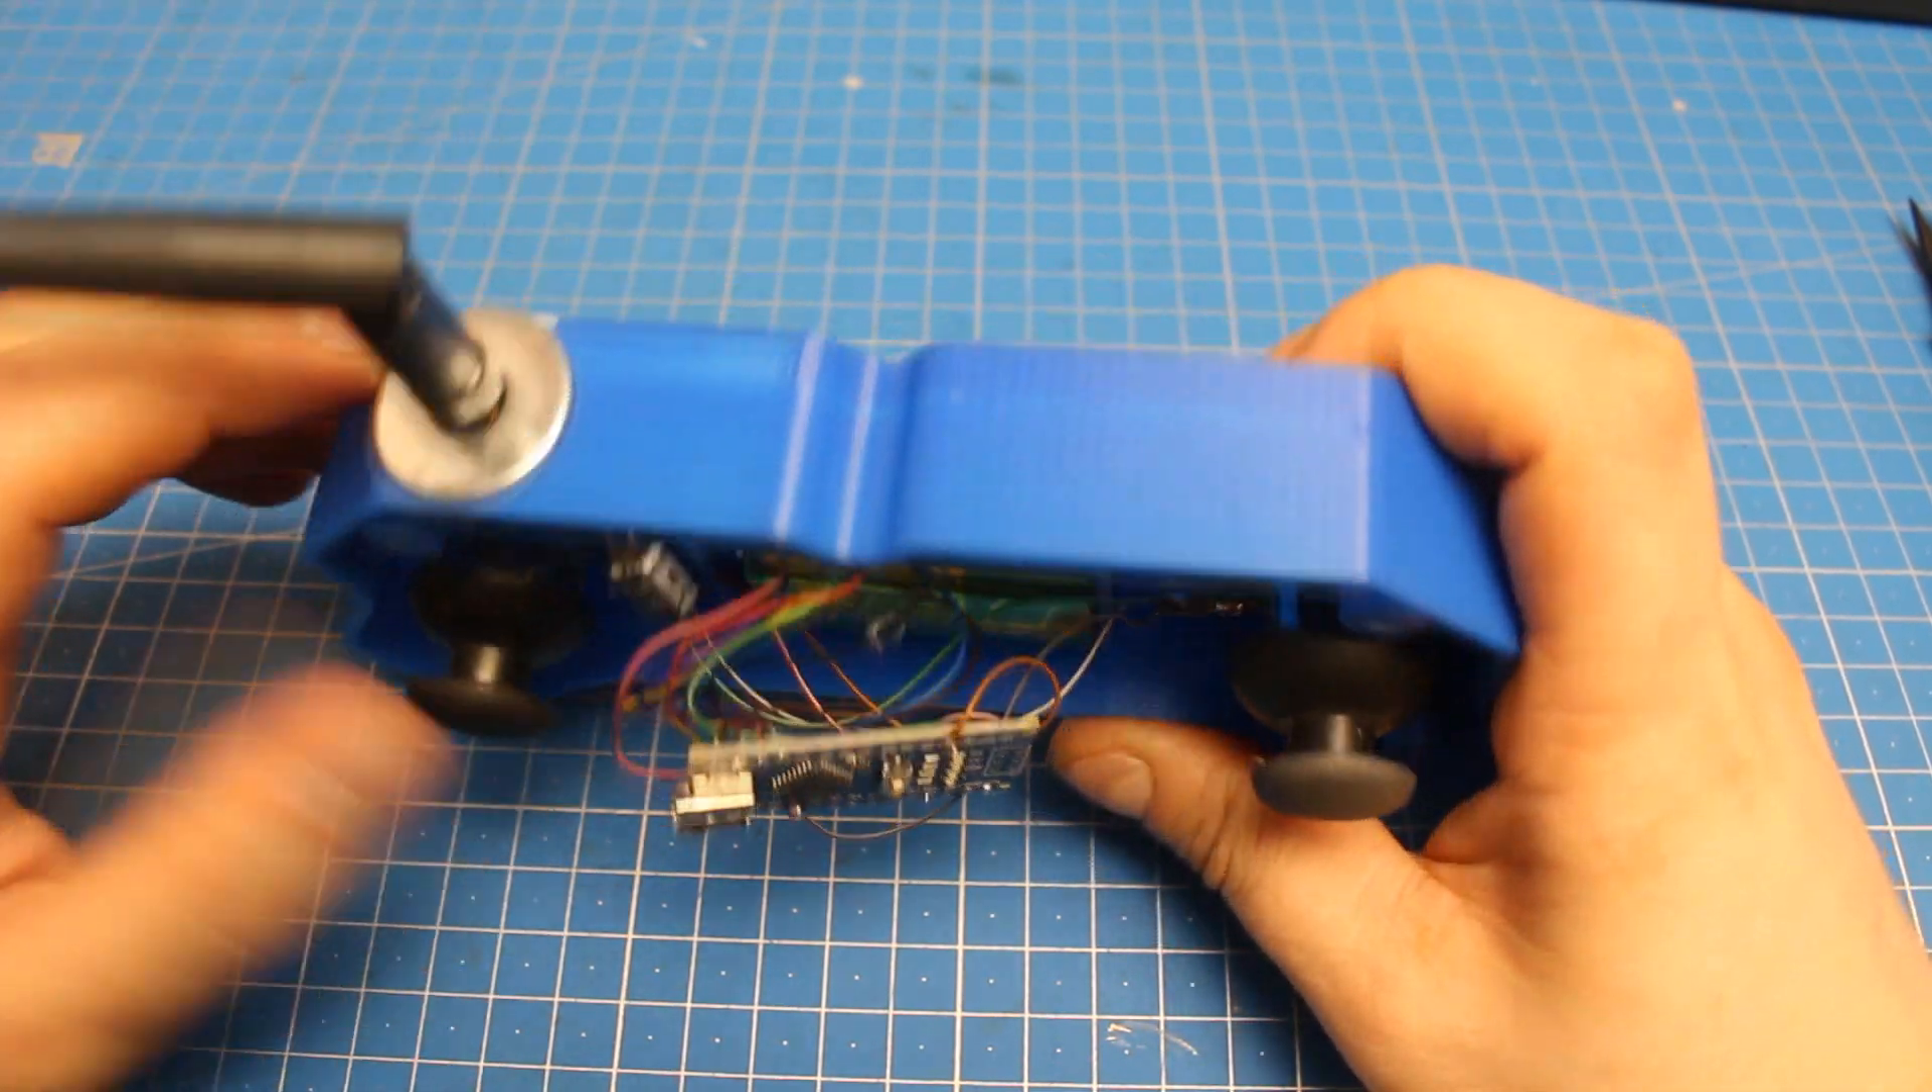Вот здесь, чтобы хорошо так было закреплено, я установил вот такую шайбу.